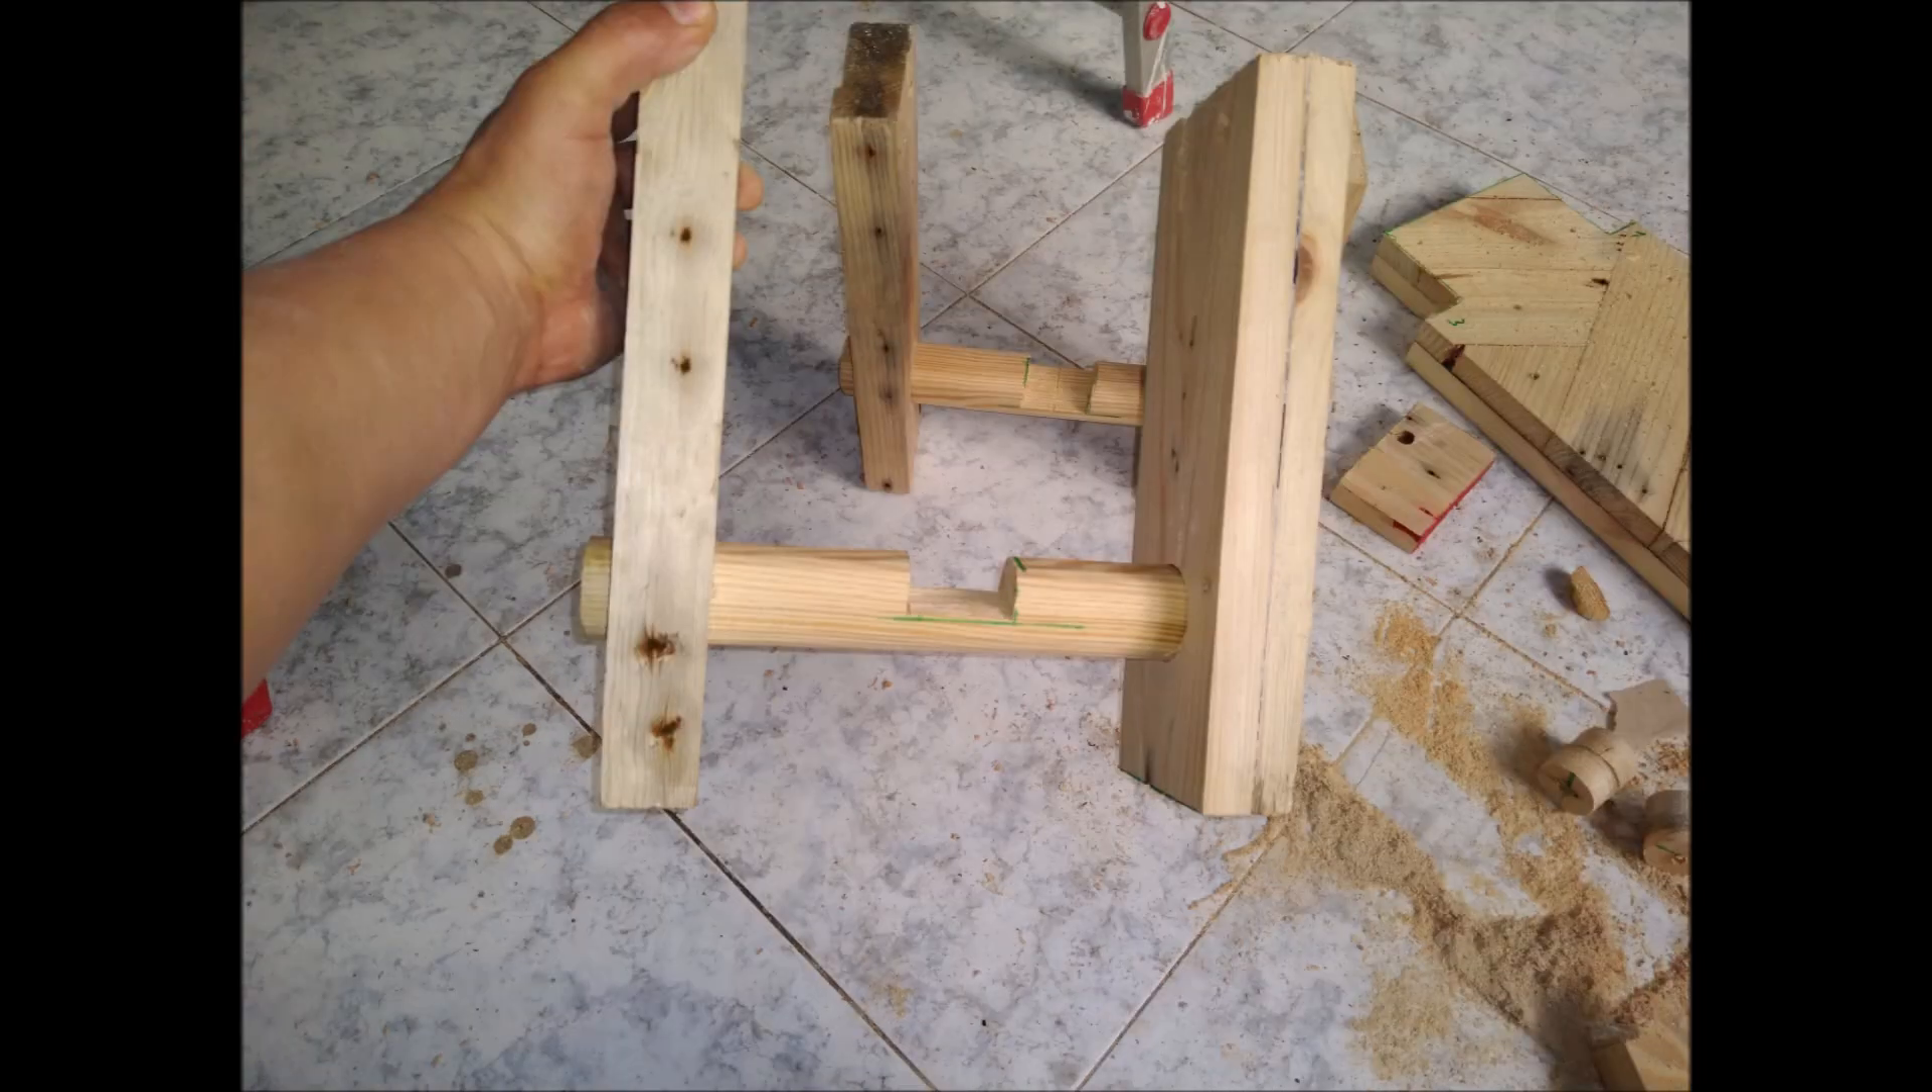En esta ocasión ya tenemos las maderas circulares traspasando las patas.